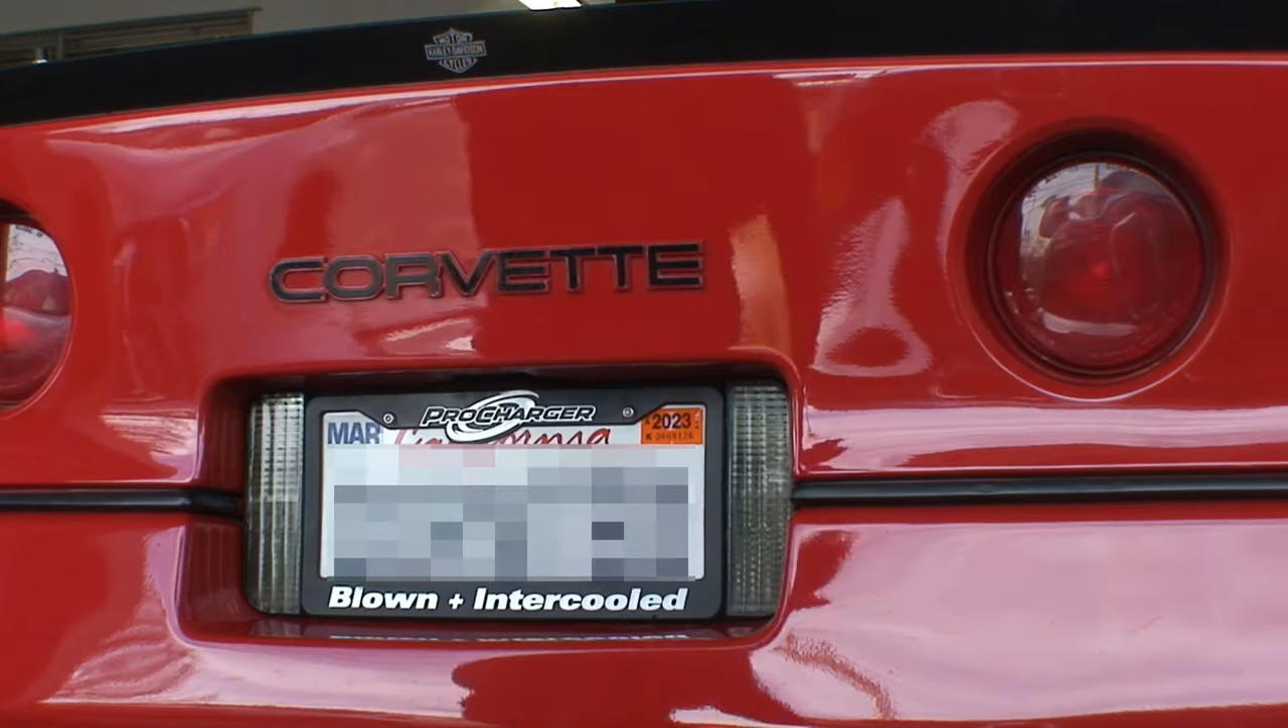So, uh, the lenses are in, and I'll tell you right now, that was a pain in the ass to try to get those lenses back in there with that fuel pump in the way.